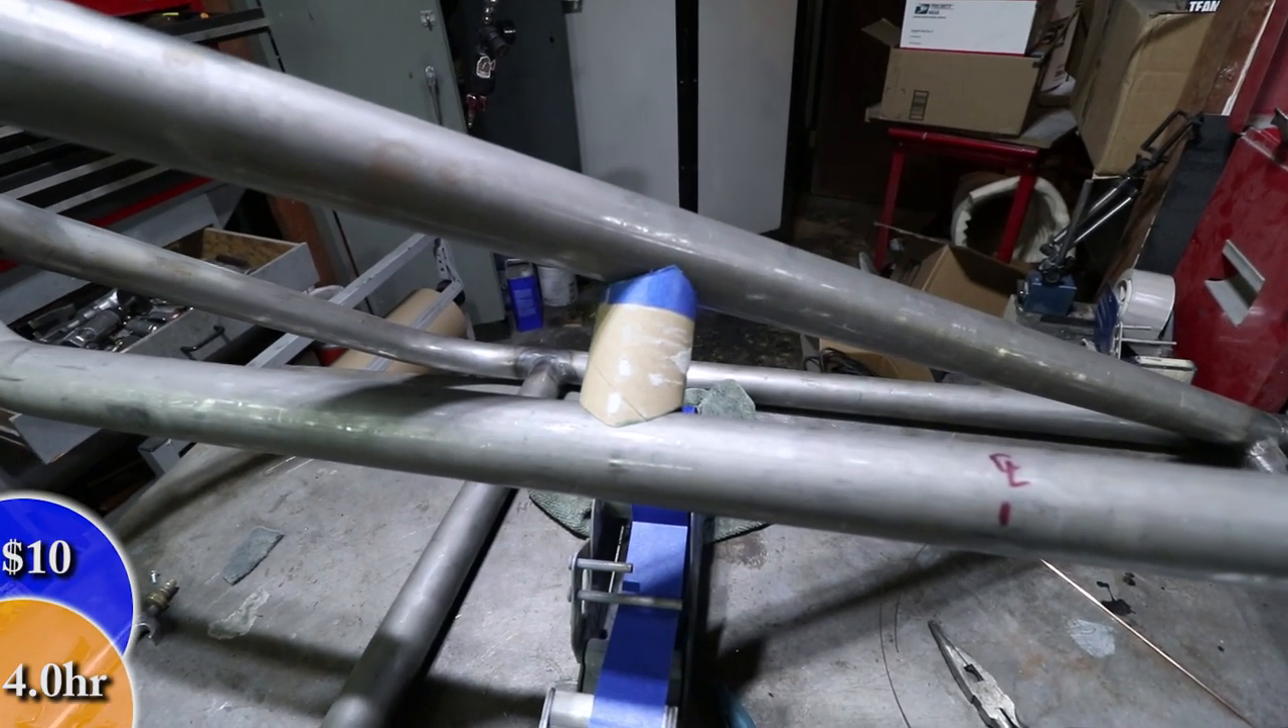Here's the toilet paper roll fit in between the tubes.